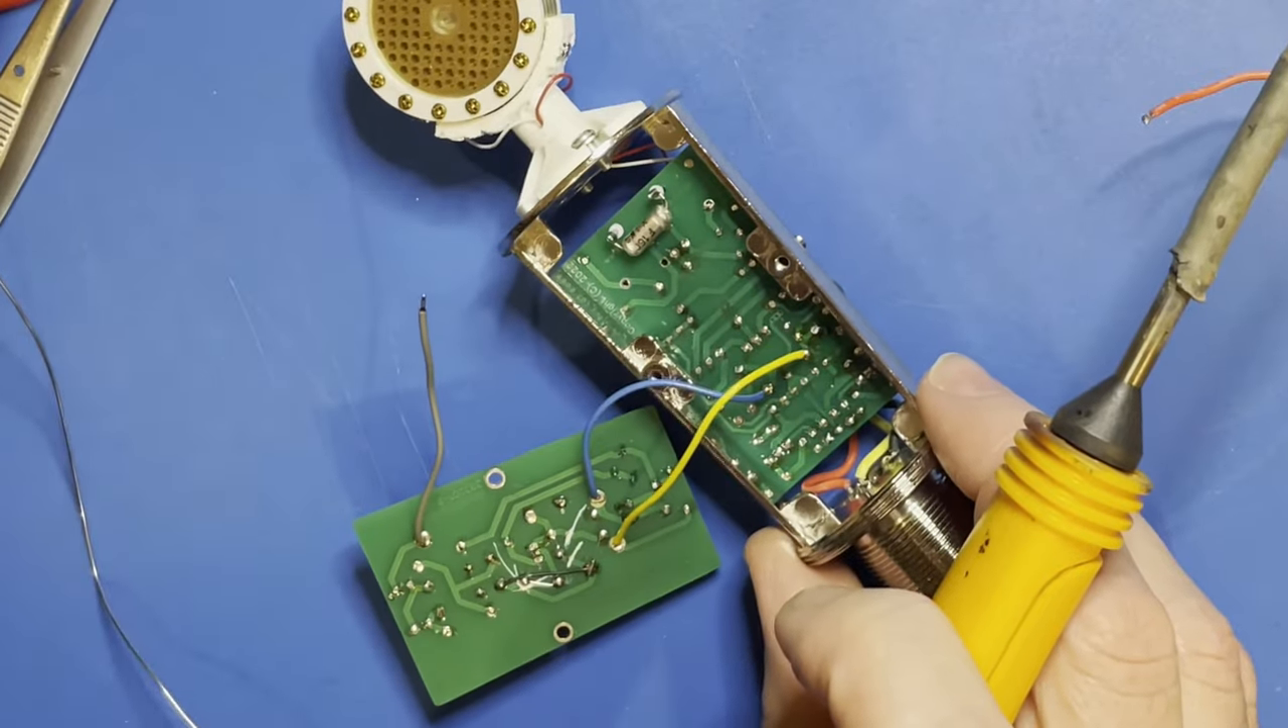And that's the first time i've connected these two boards together.